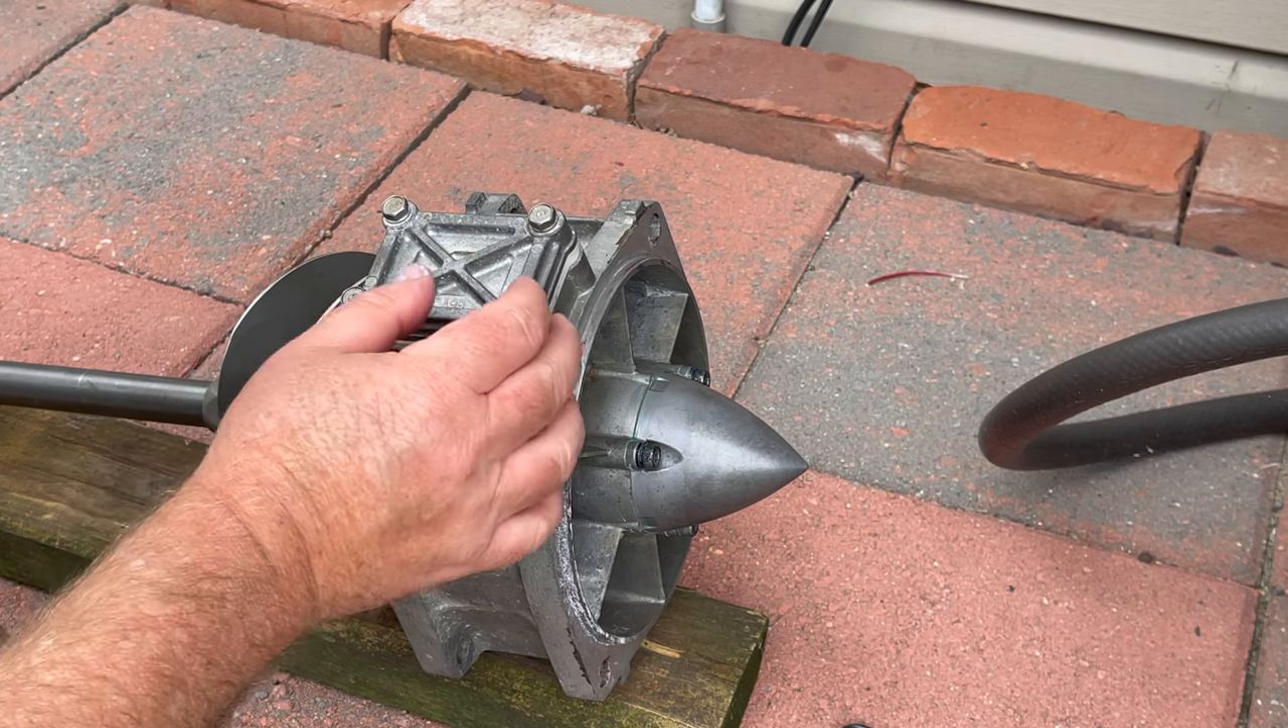All right. So, we got the cone installed, bolts are tight, thread sealant.